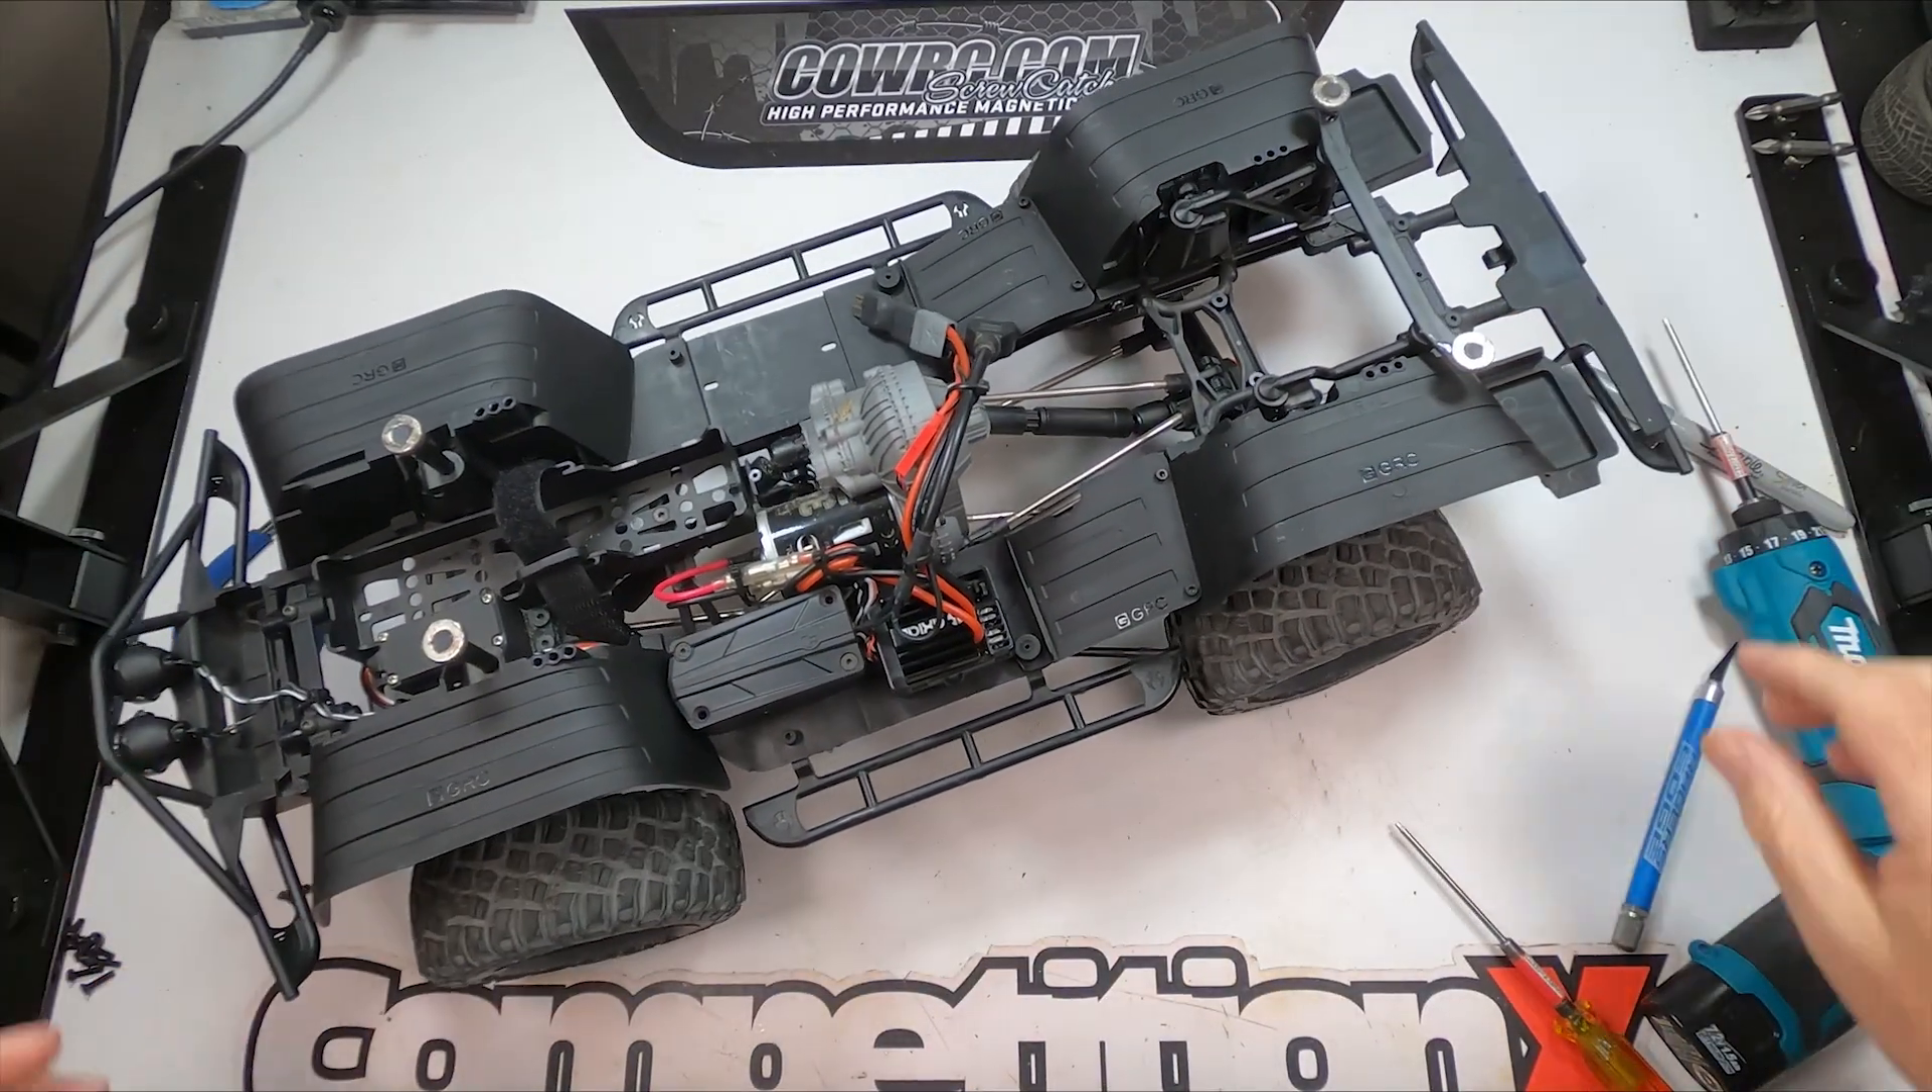And there you go, full inner fender install on the Axial SCX -10 II.